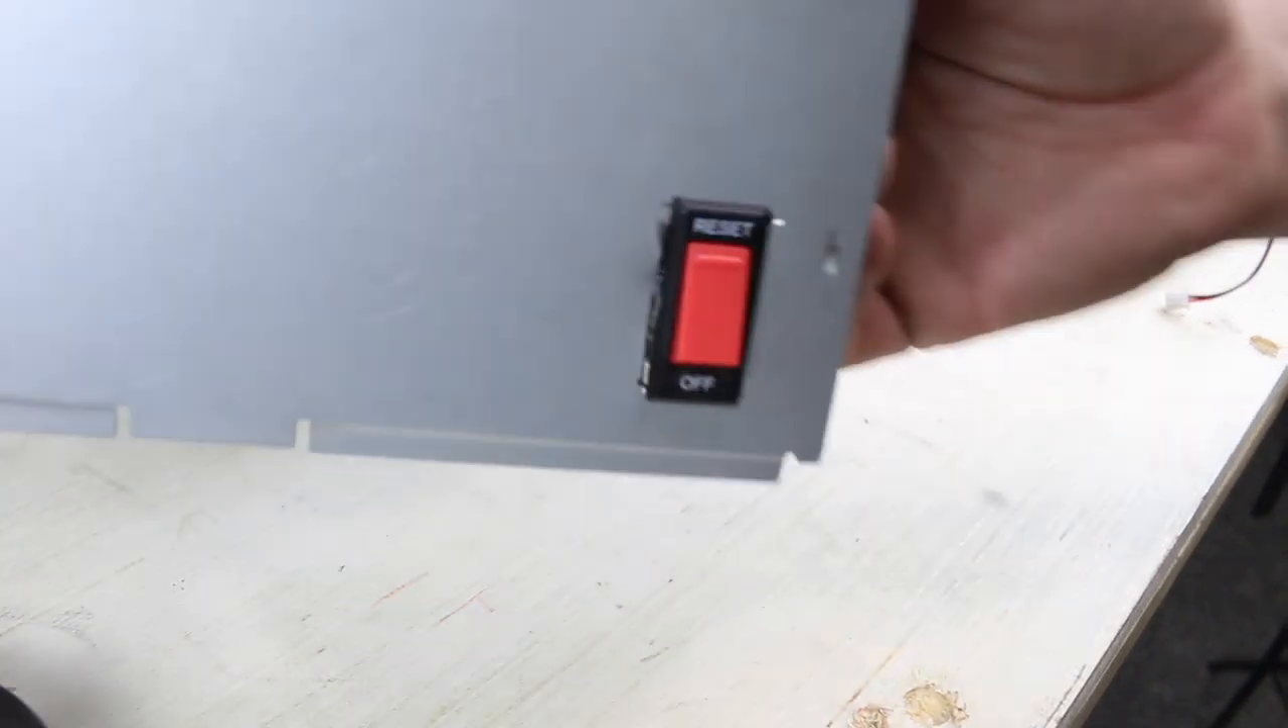Don't judge me. All right. So now our switch is mounted.